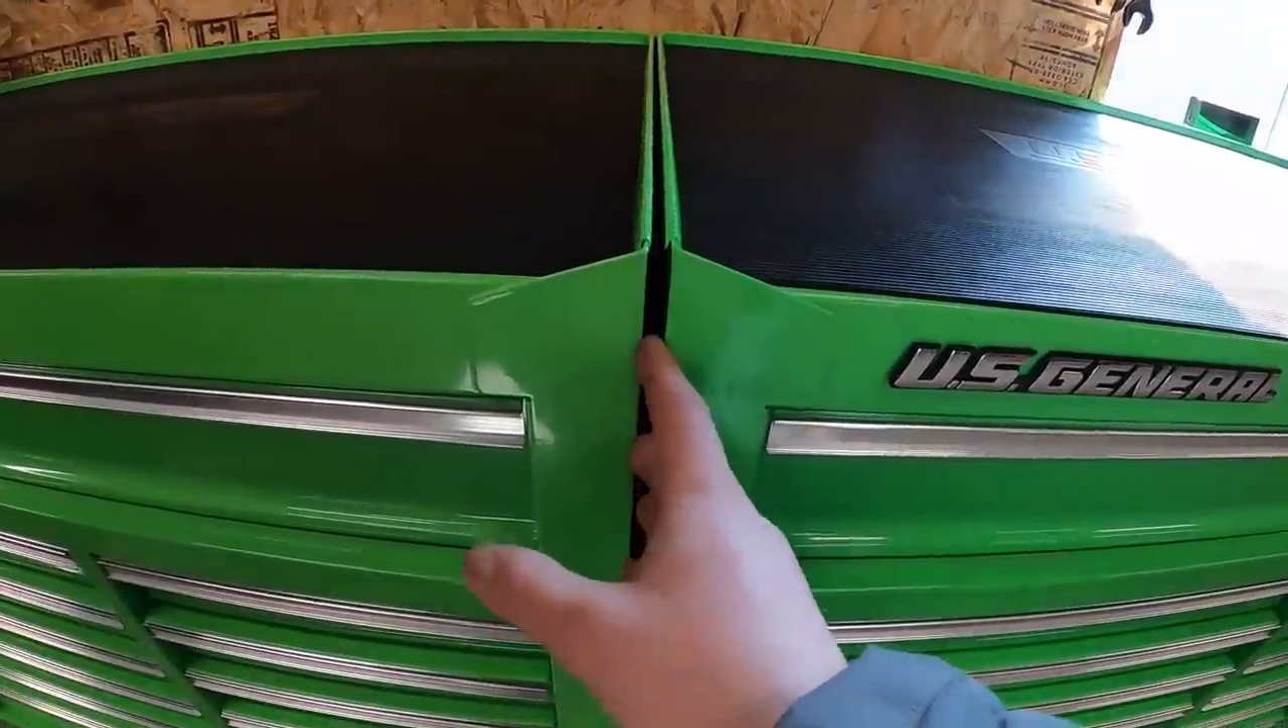There's a little bit more of a gap here that's because the concrete floor is not completely flat so that makes them not sit flat as far as up next to the other boxes.